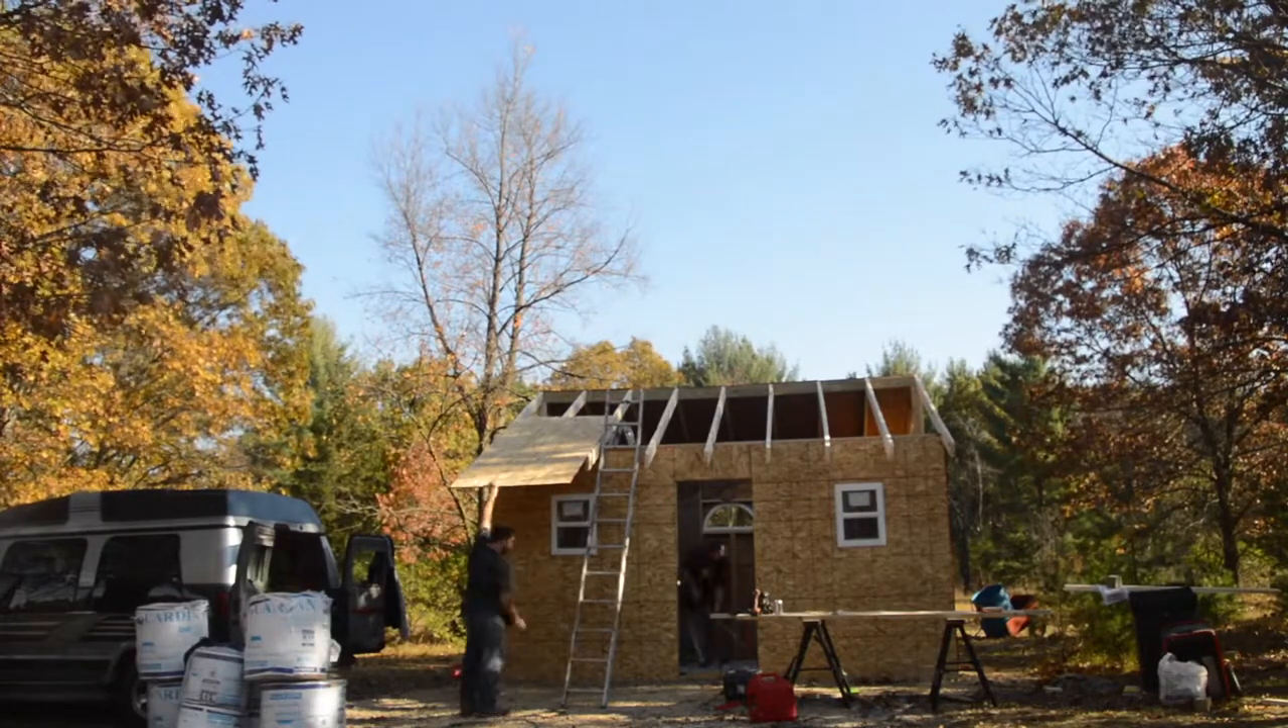With all the rafters completed we can start to put up the particle board sheets.